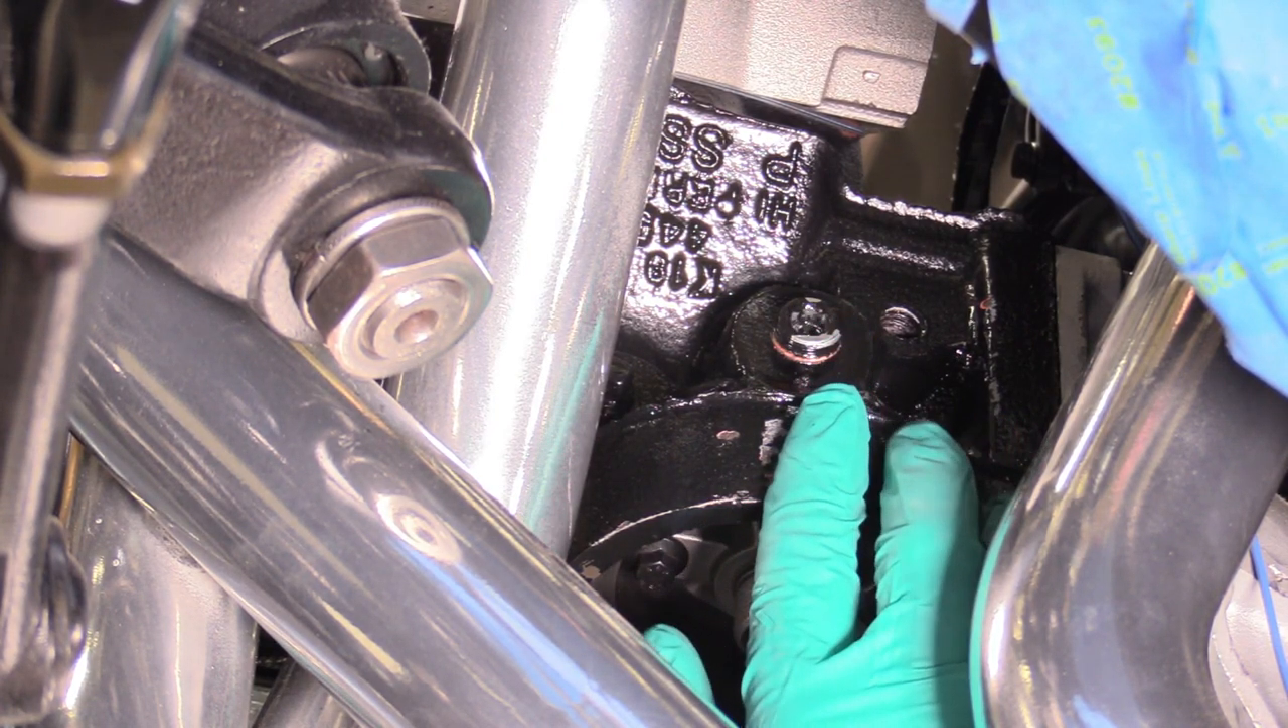There is a plug in the way of where our oil pressure sender is going to go.